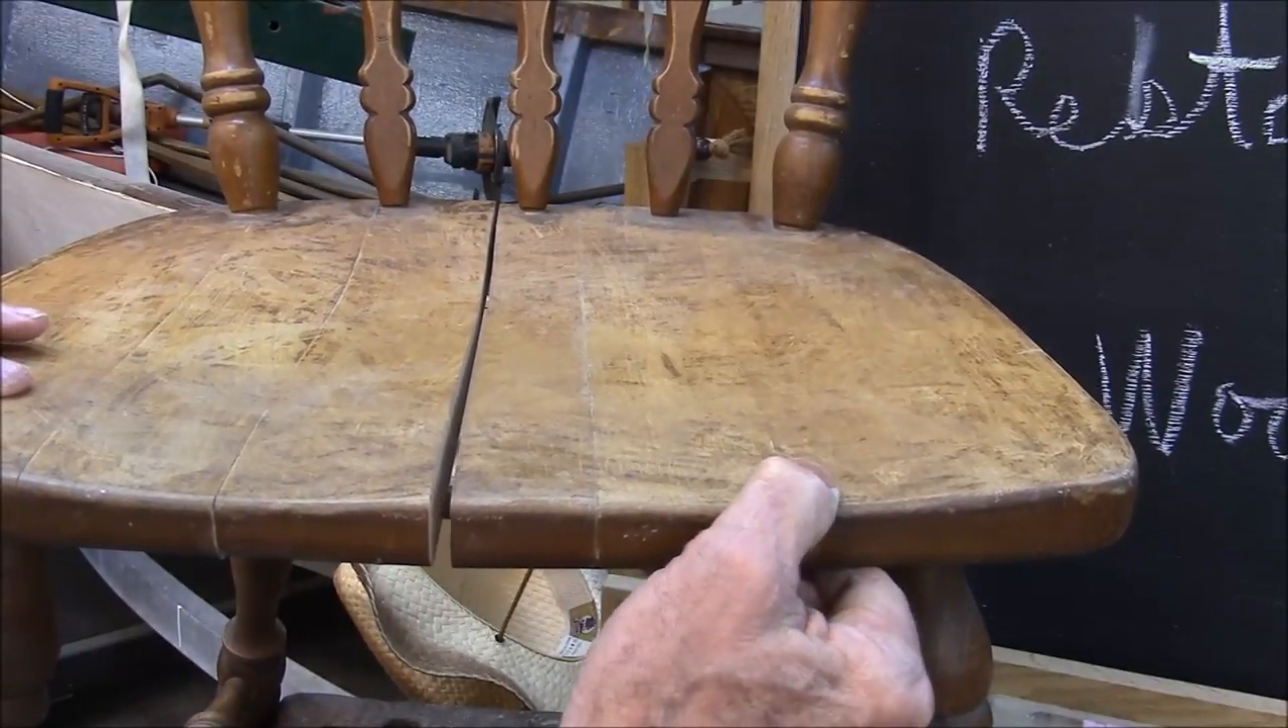The big structural problem with this chair is that the seat has come unglued. You can see the split in it. It's also unglued here.